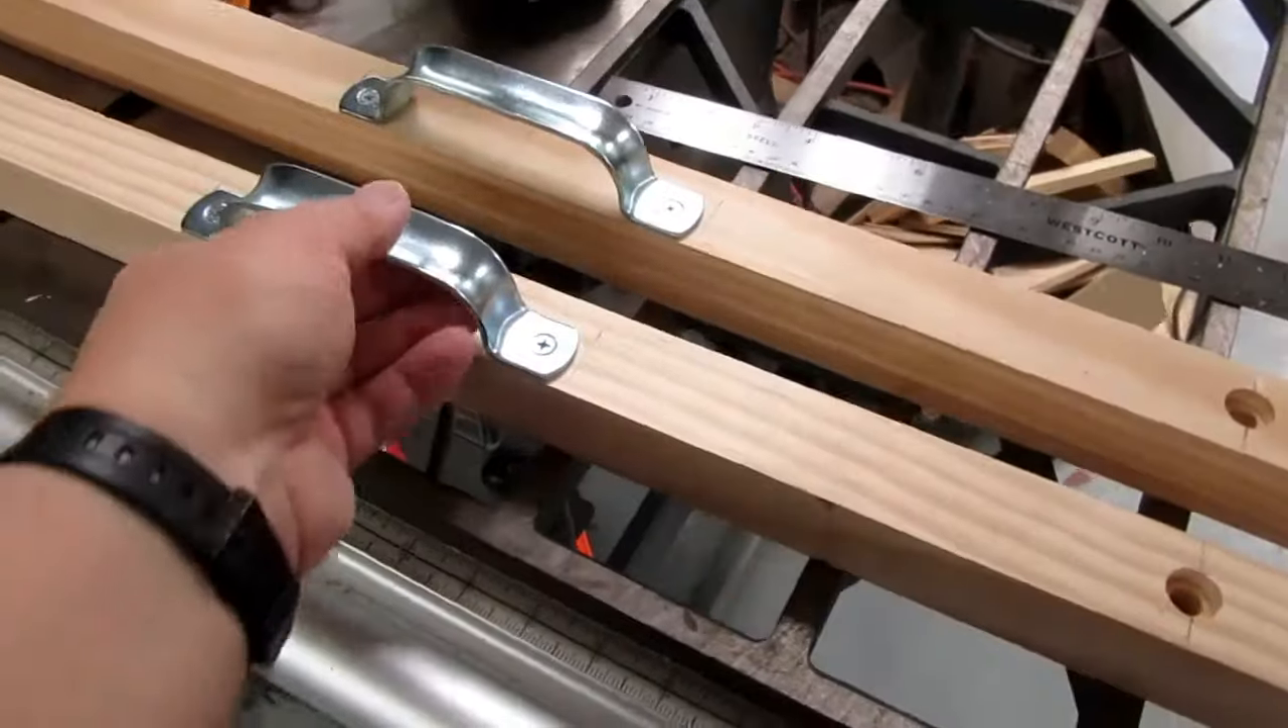Okay, there are those two side rails I've offset the handles so I can get a better grip on them when they're Up against the door.